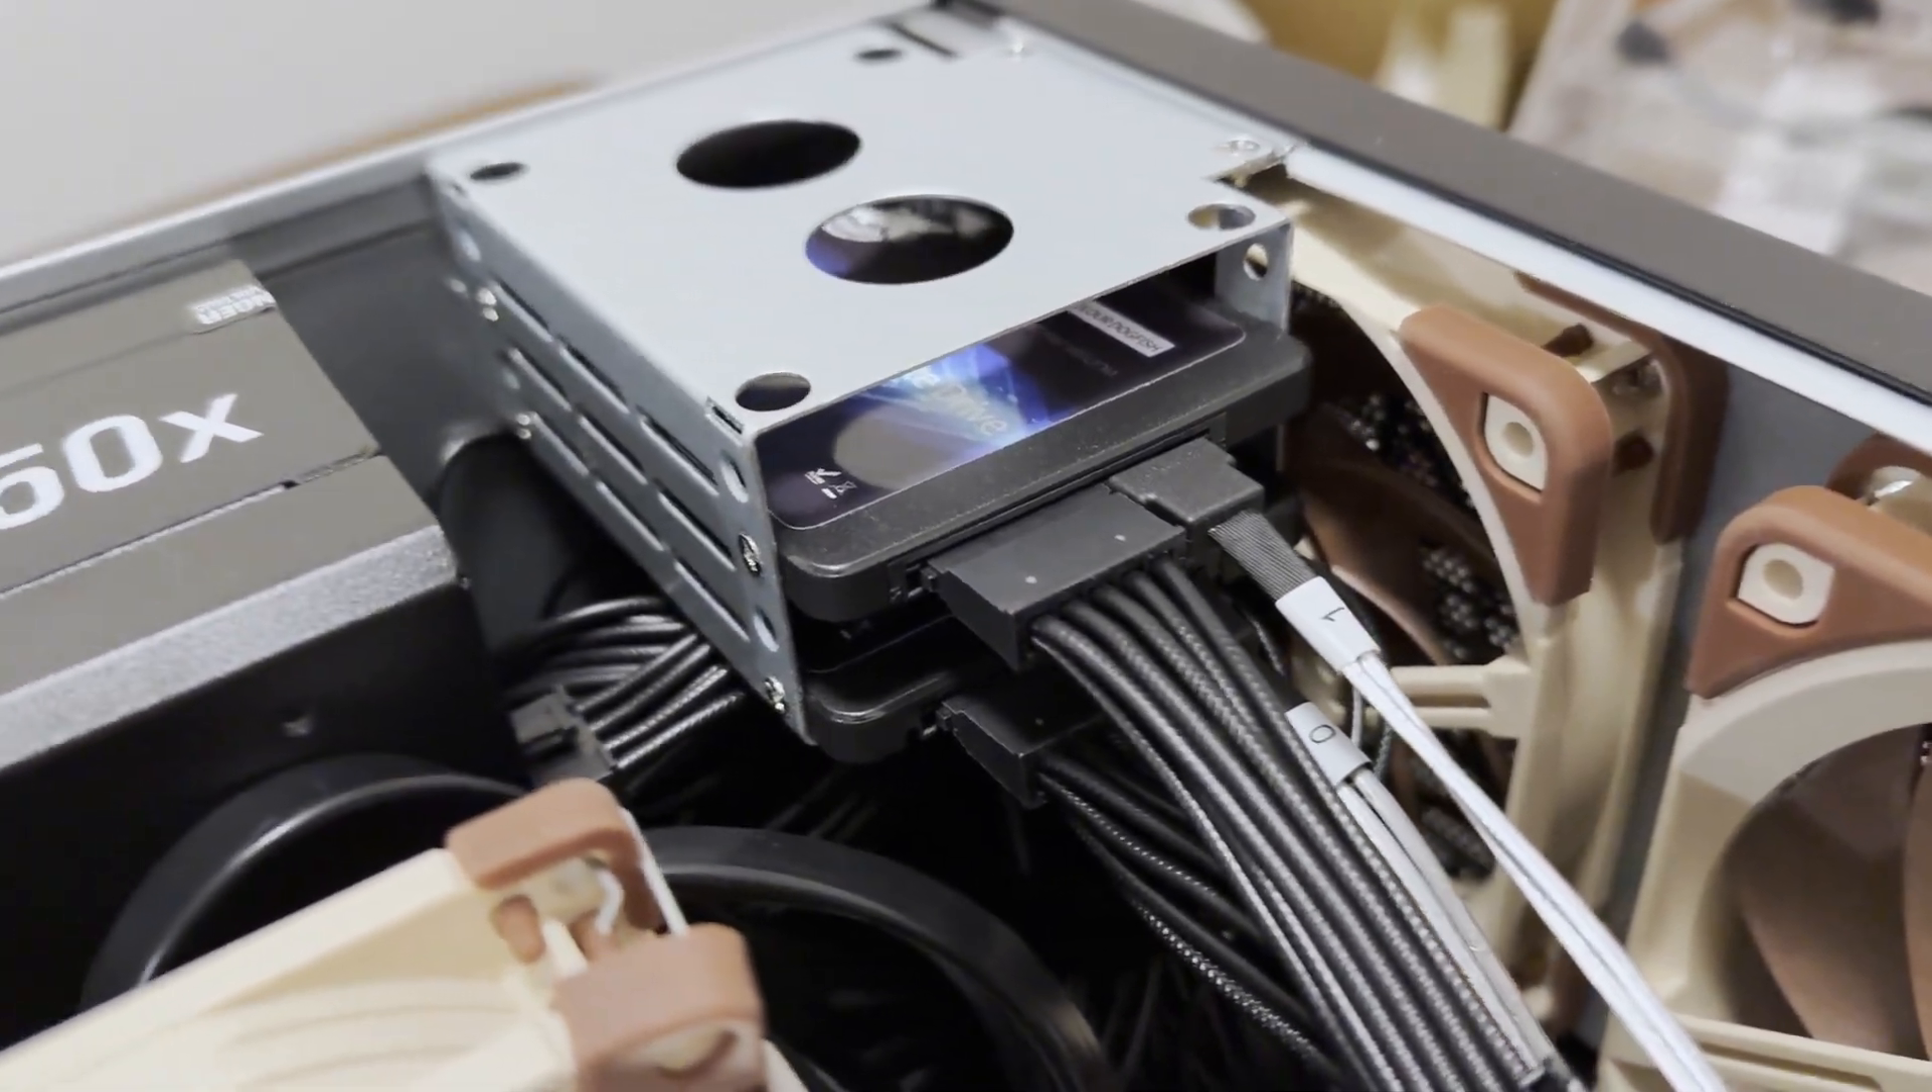Got the 2 .5 inch drives installed as well.